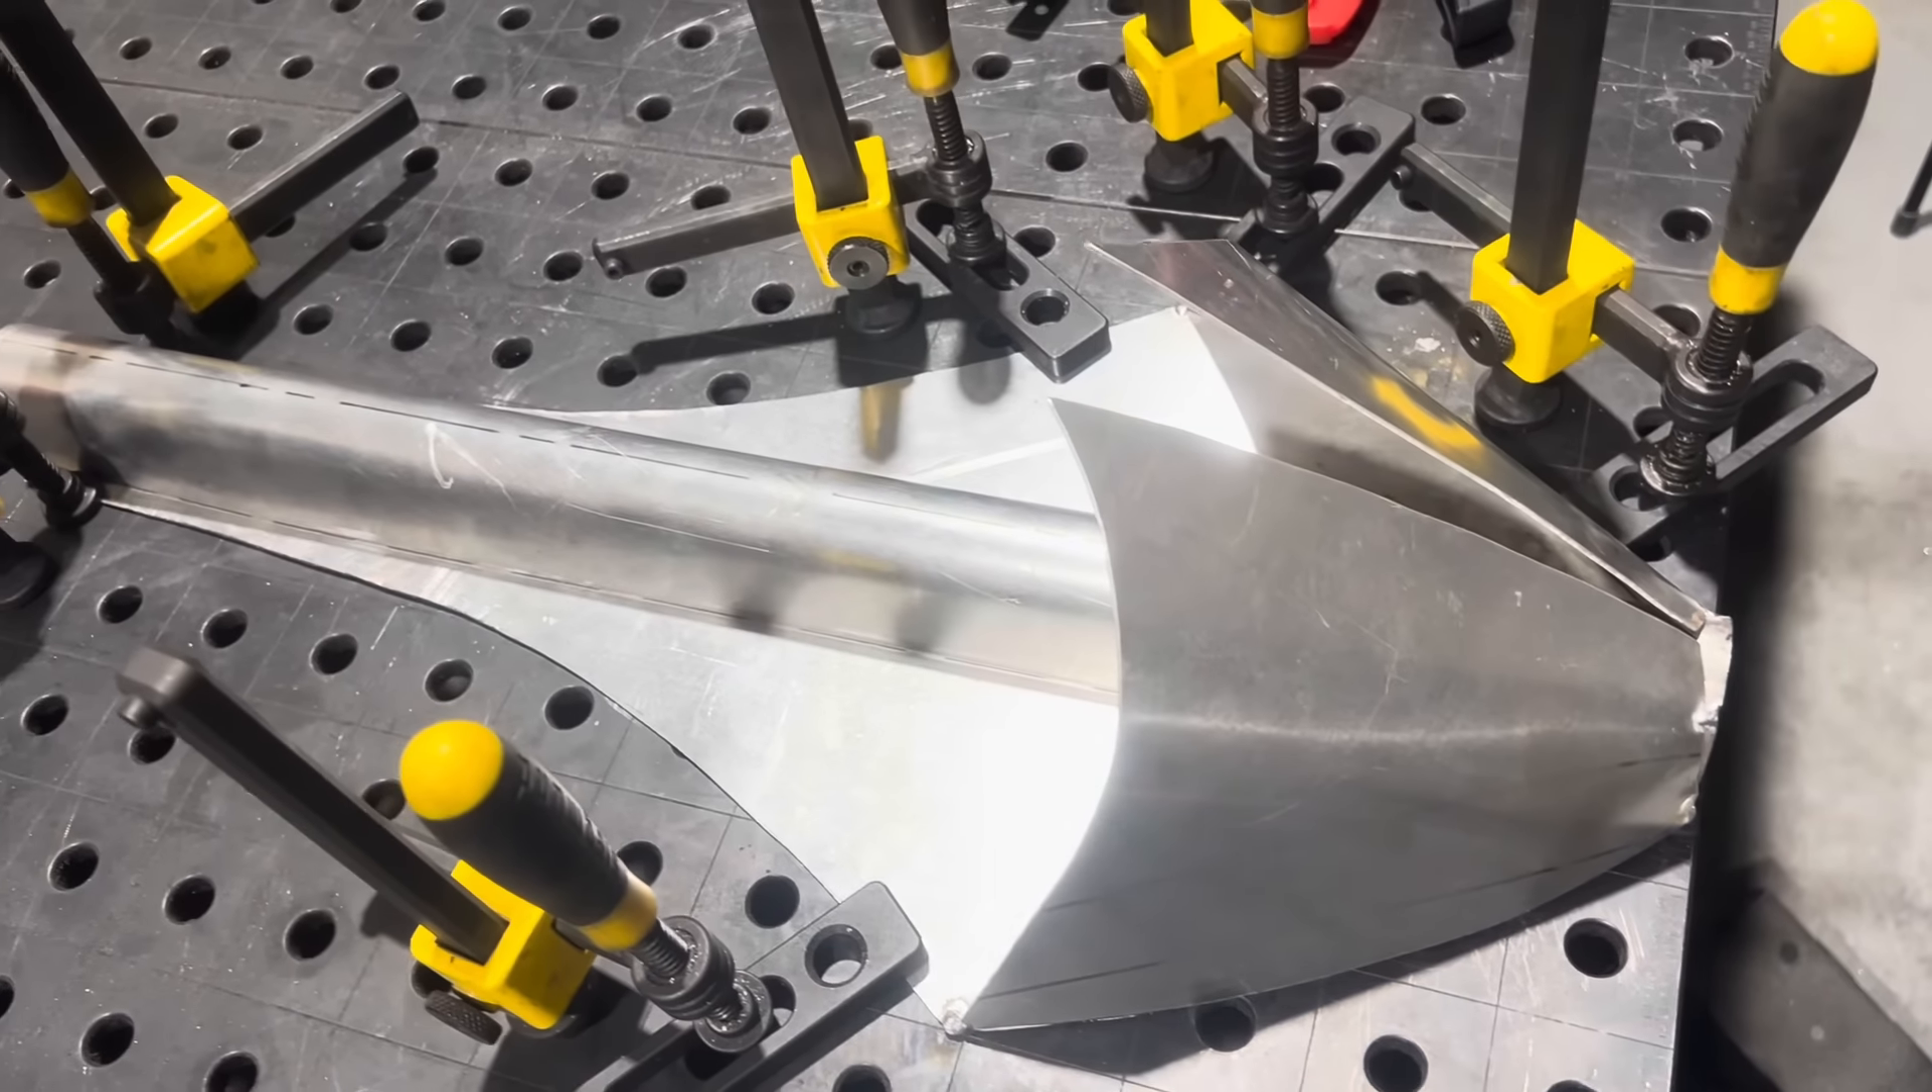And so, there's those two front panels bent and tack welded onto the tank.